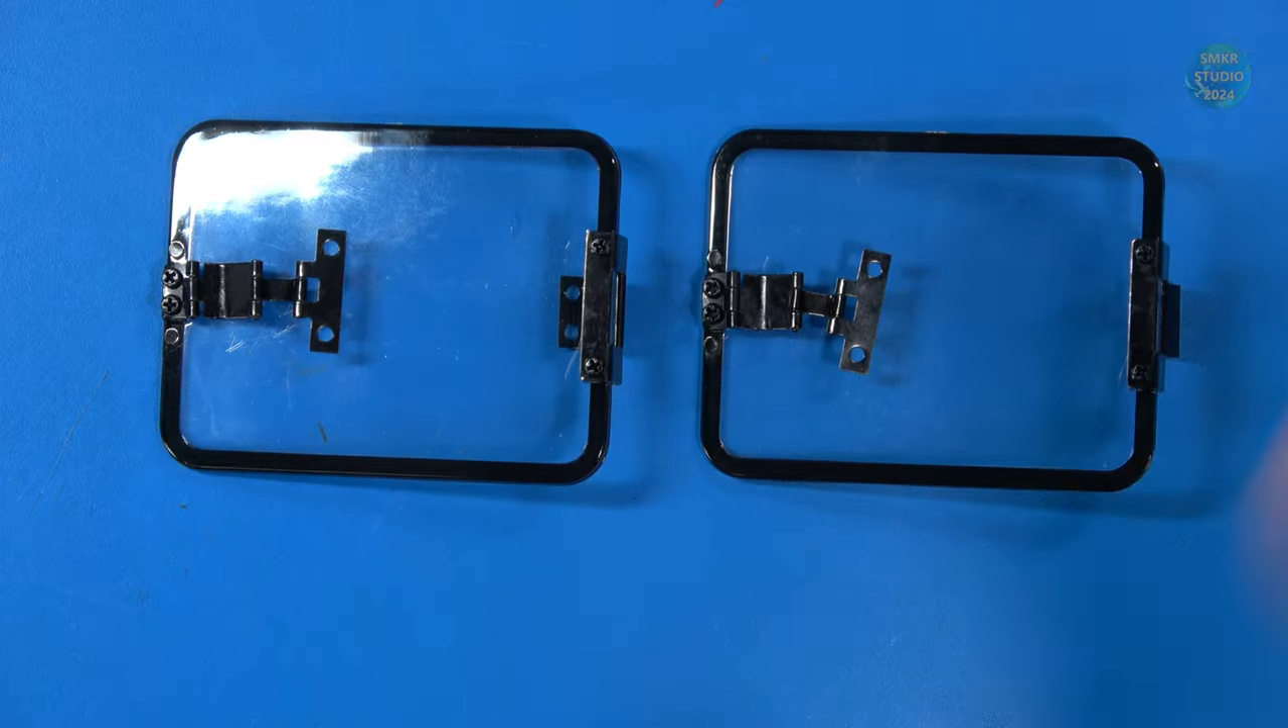And both hinges are installed on the windows.